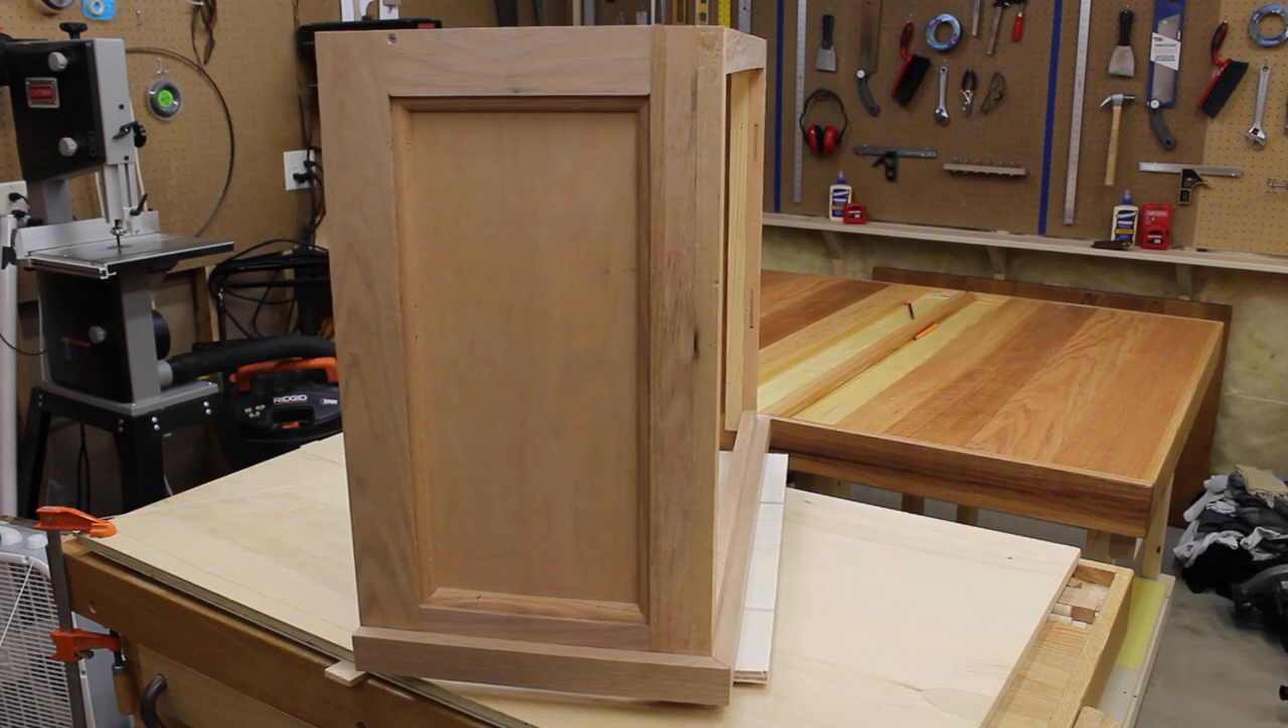So here's the front, the bottom base put on to the cabinet and kind of see a three, almost a 360 degree view of what it looks like.